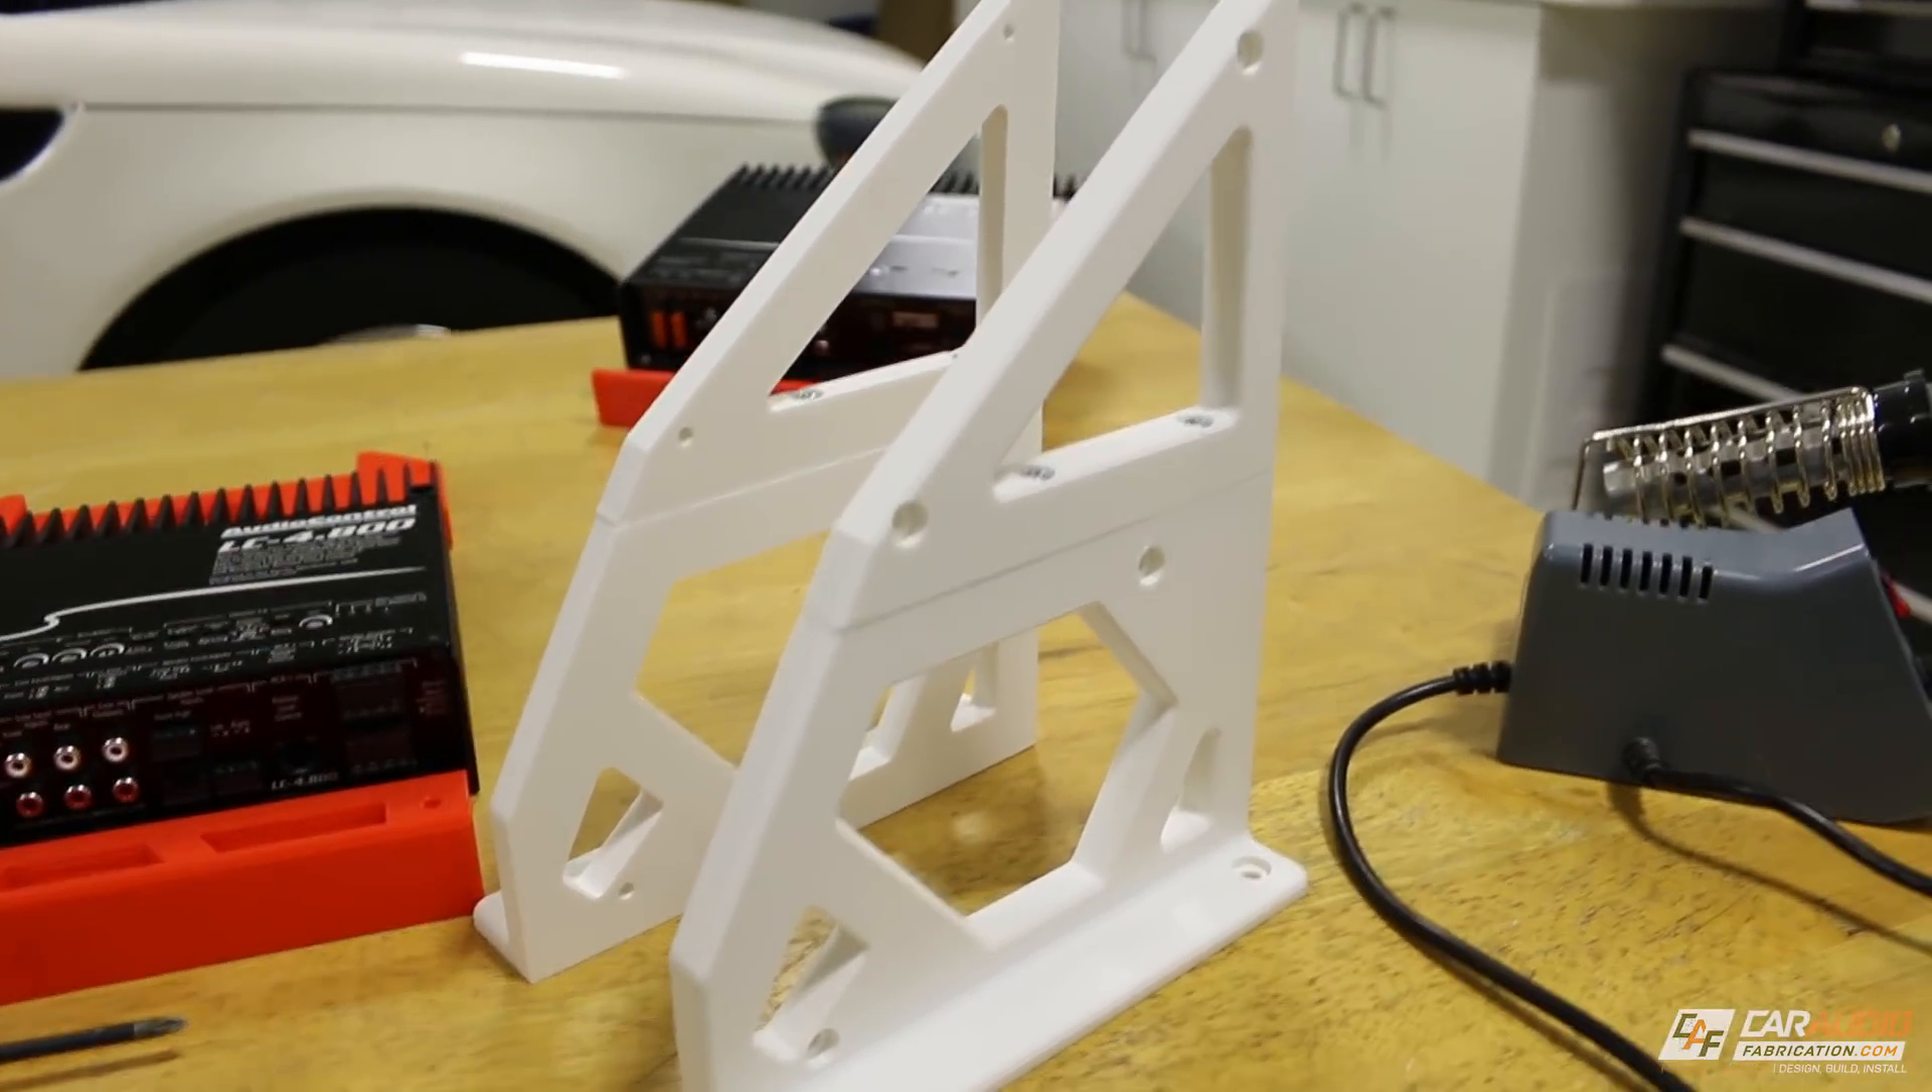And with that, my two vertical supports for this amplifier rack are now completely assembled.